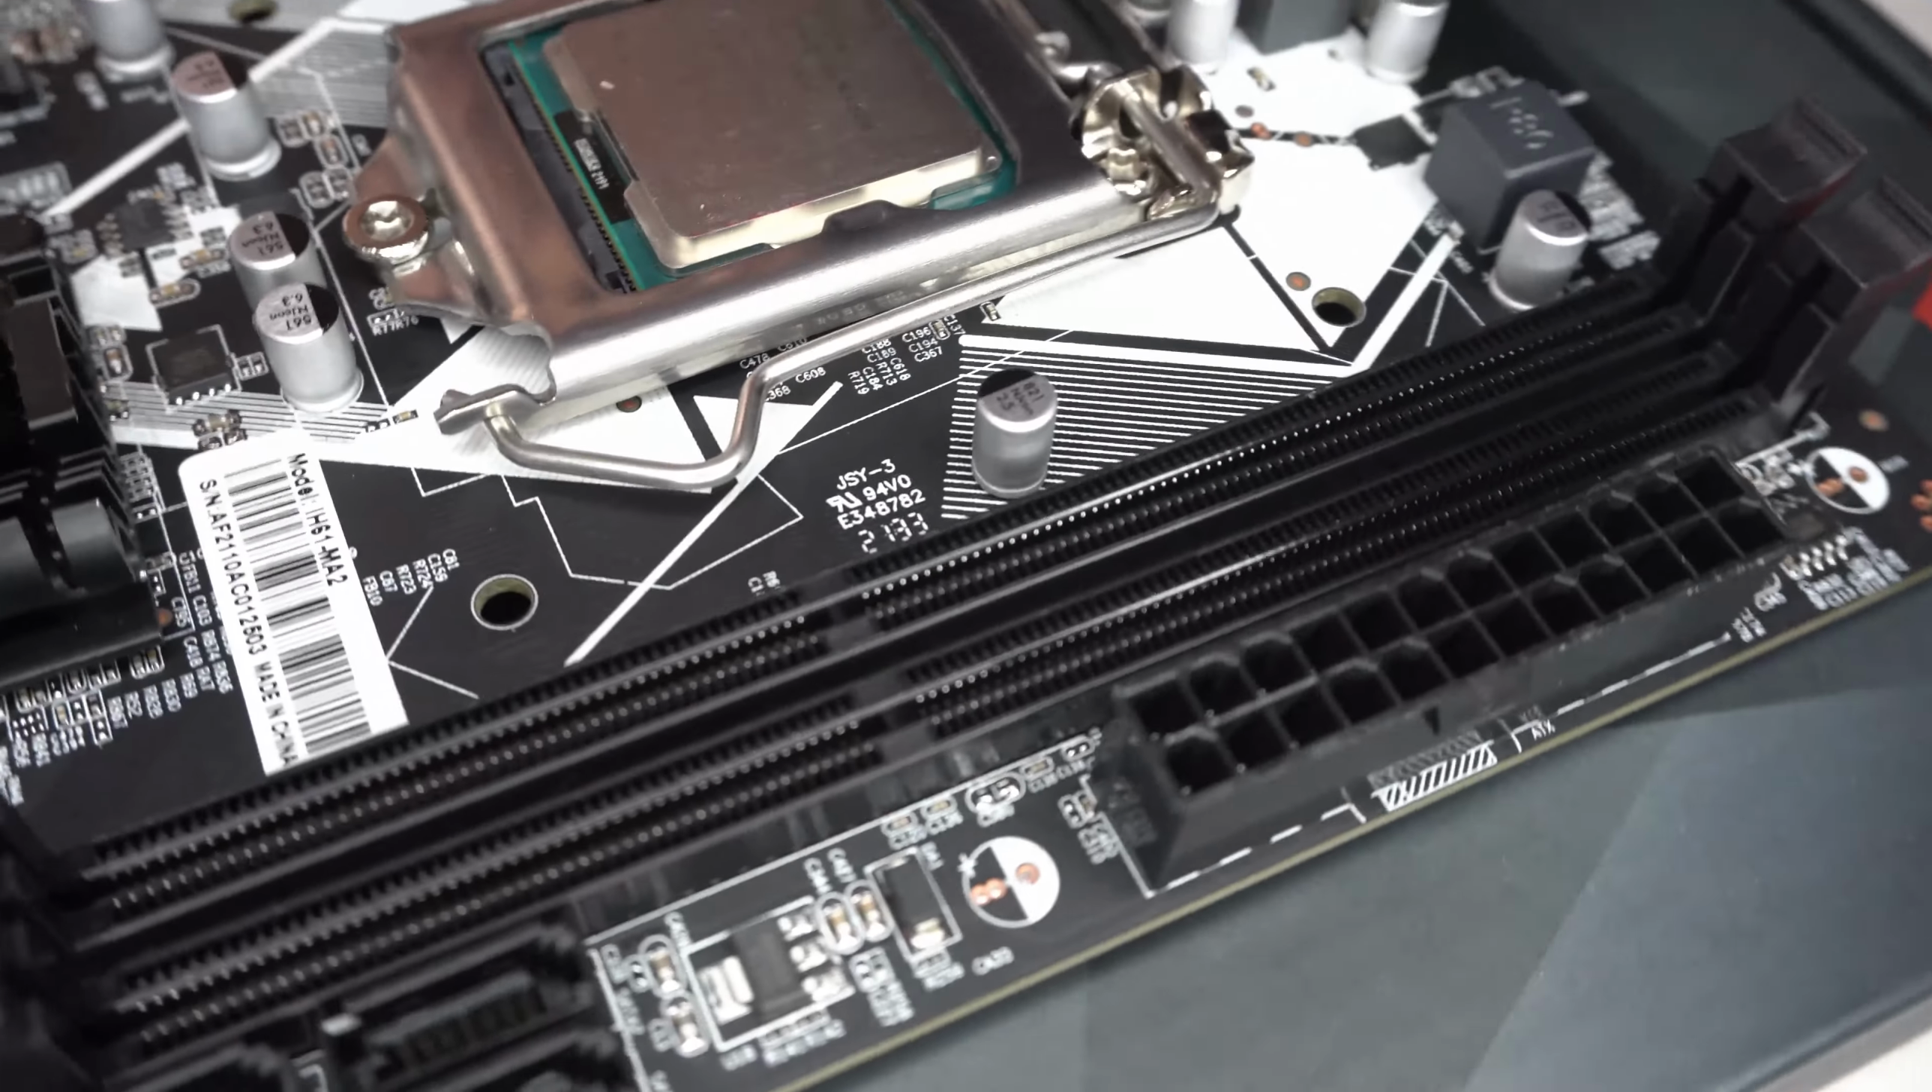Pronto, ficou preso O processador tá colocado.